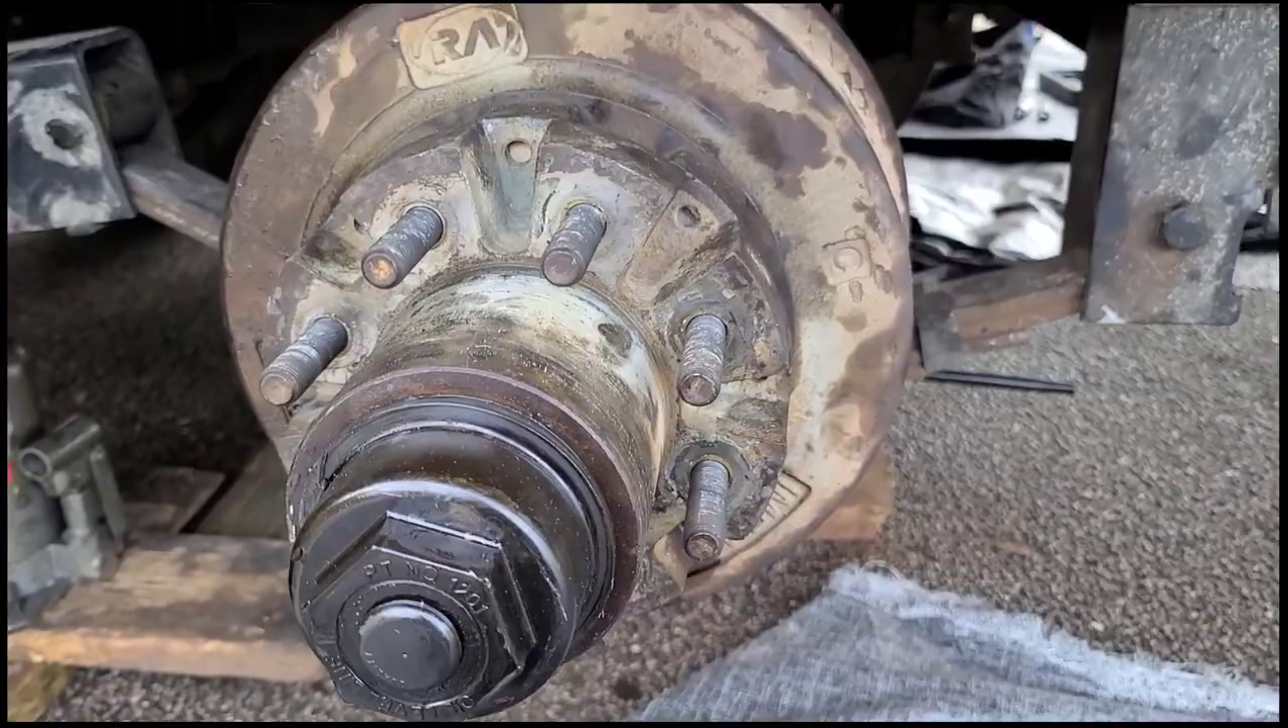Right so now we've got the wheels off so here's the hub assembly.